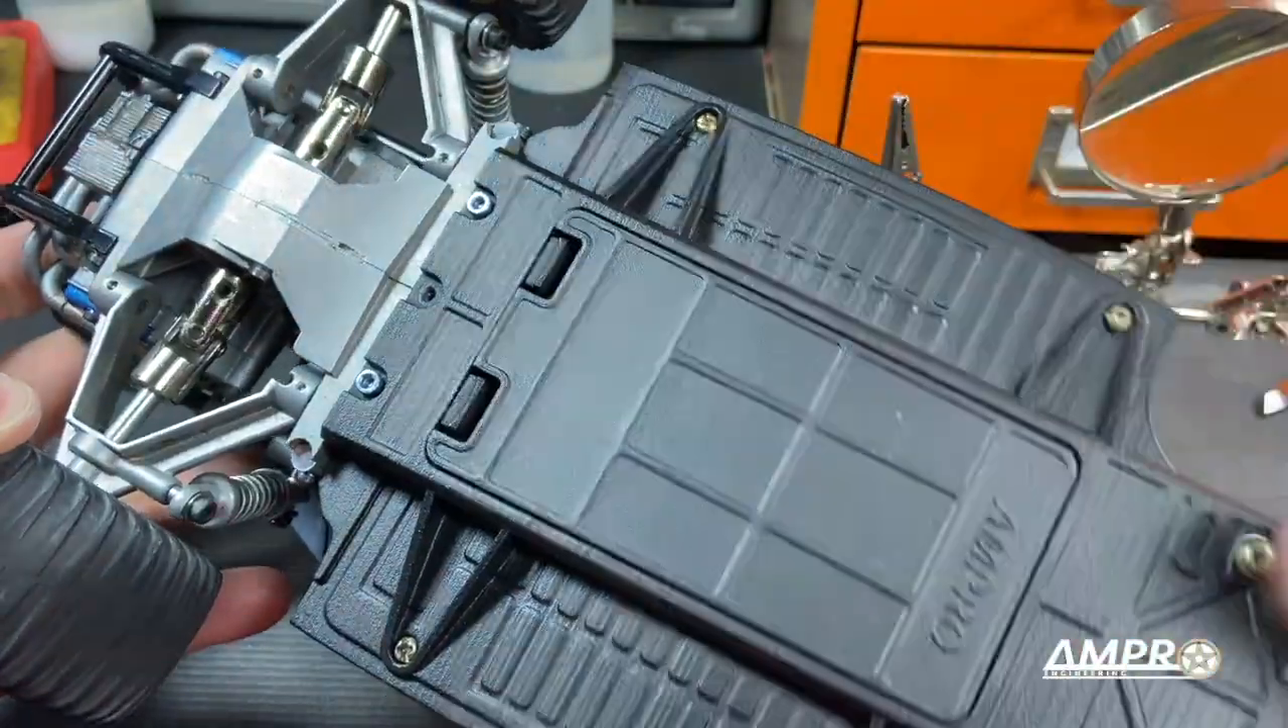All right battery door is on.